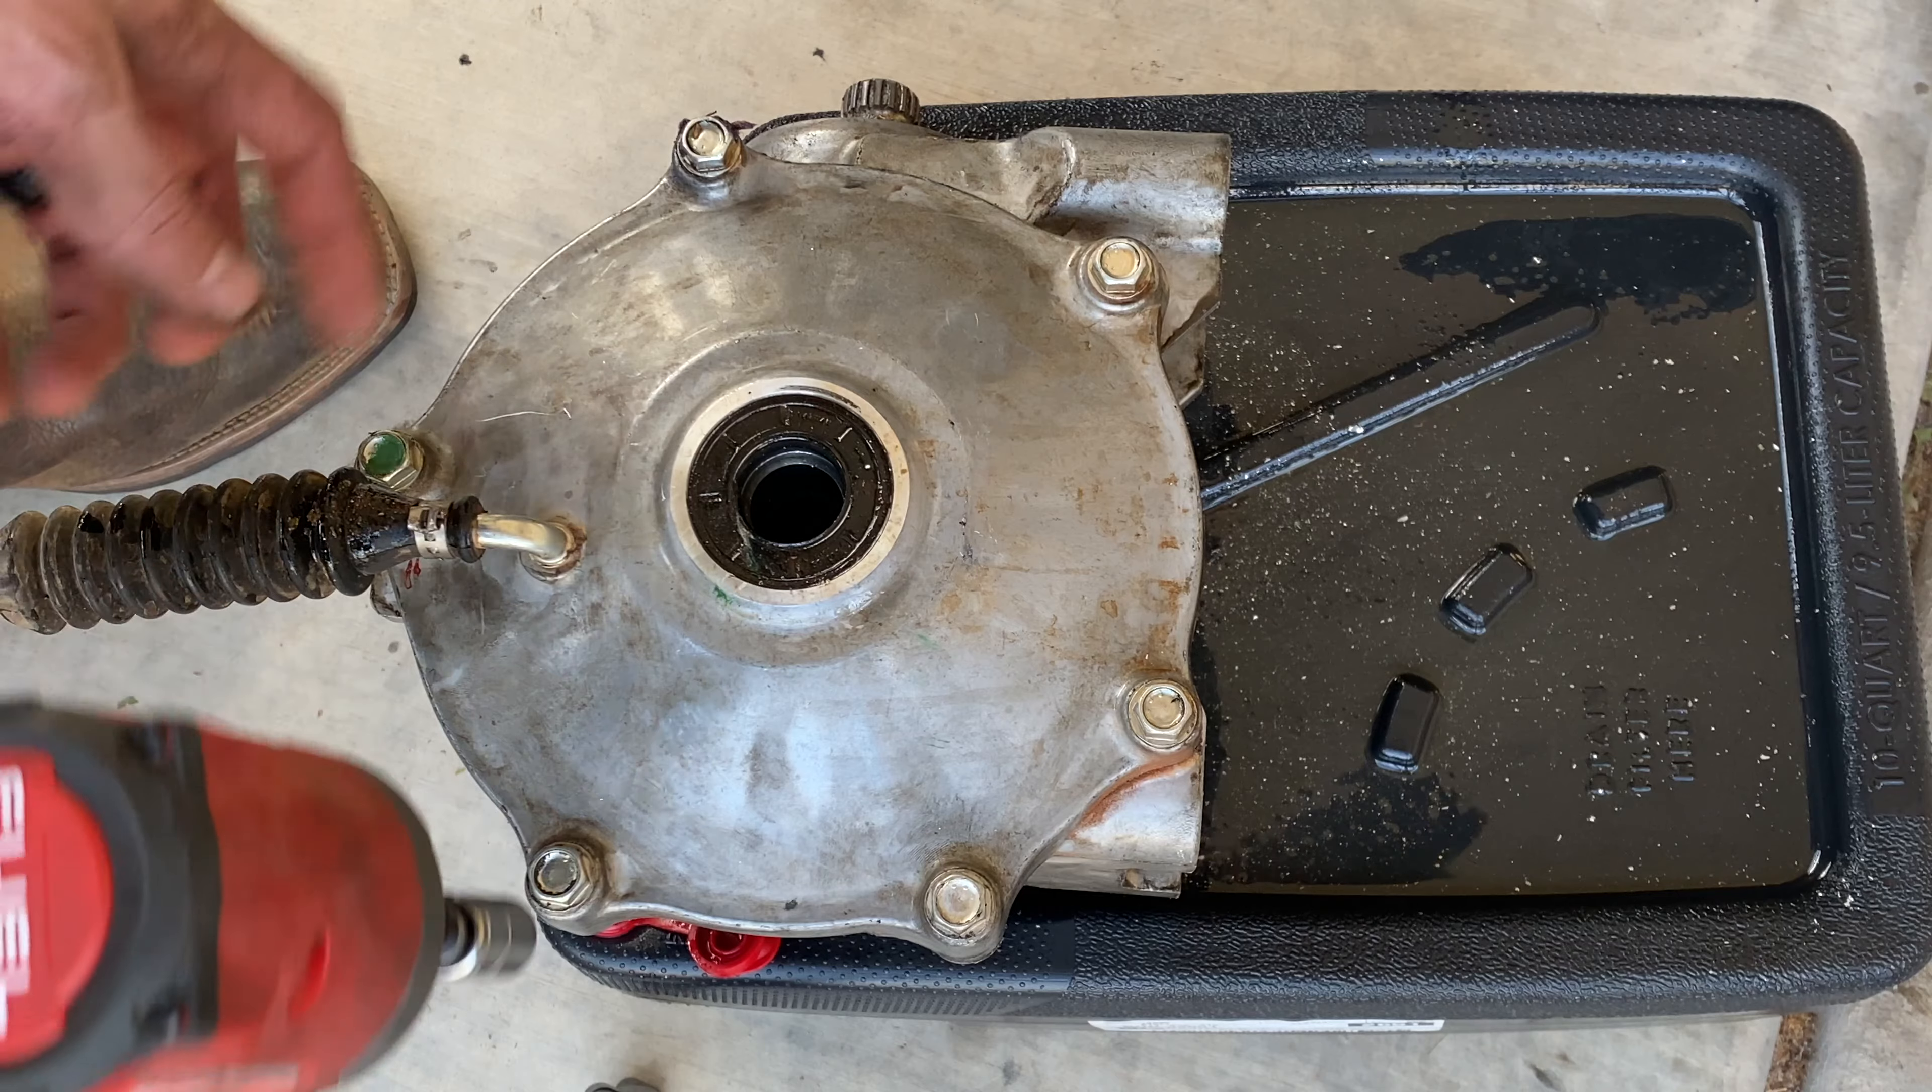So next thing we're going to be doing now the front transfer case is out we're going to remove these bolts here and take a look inside.